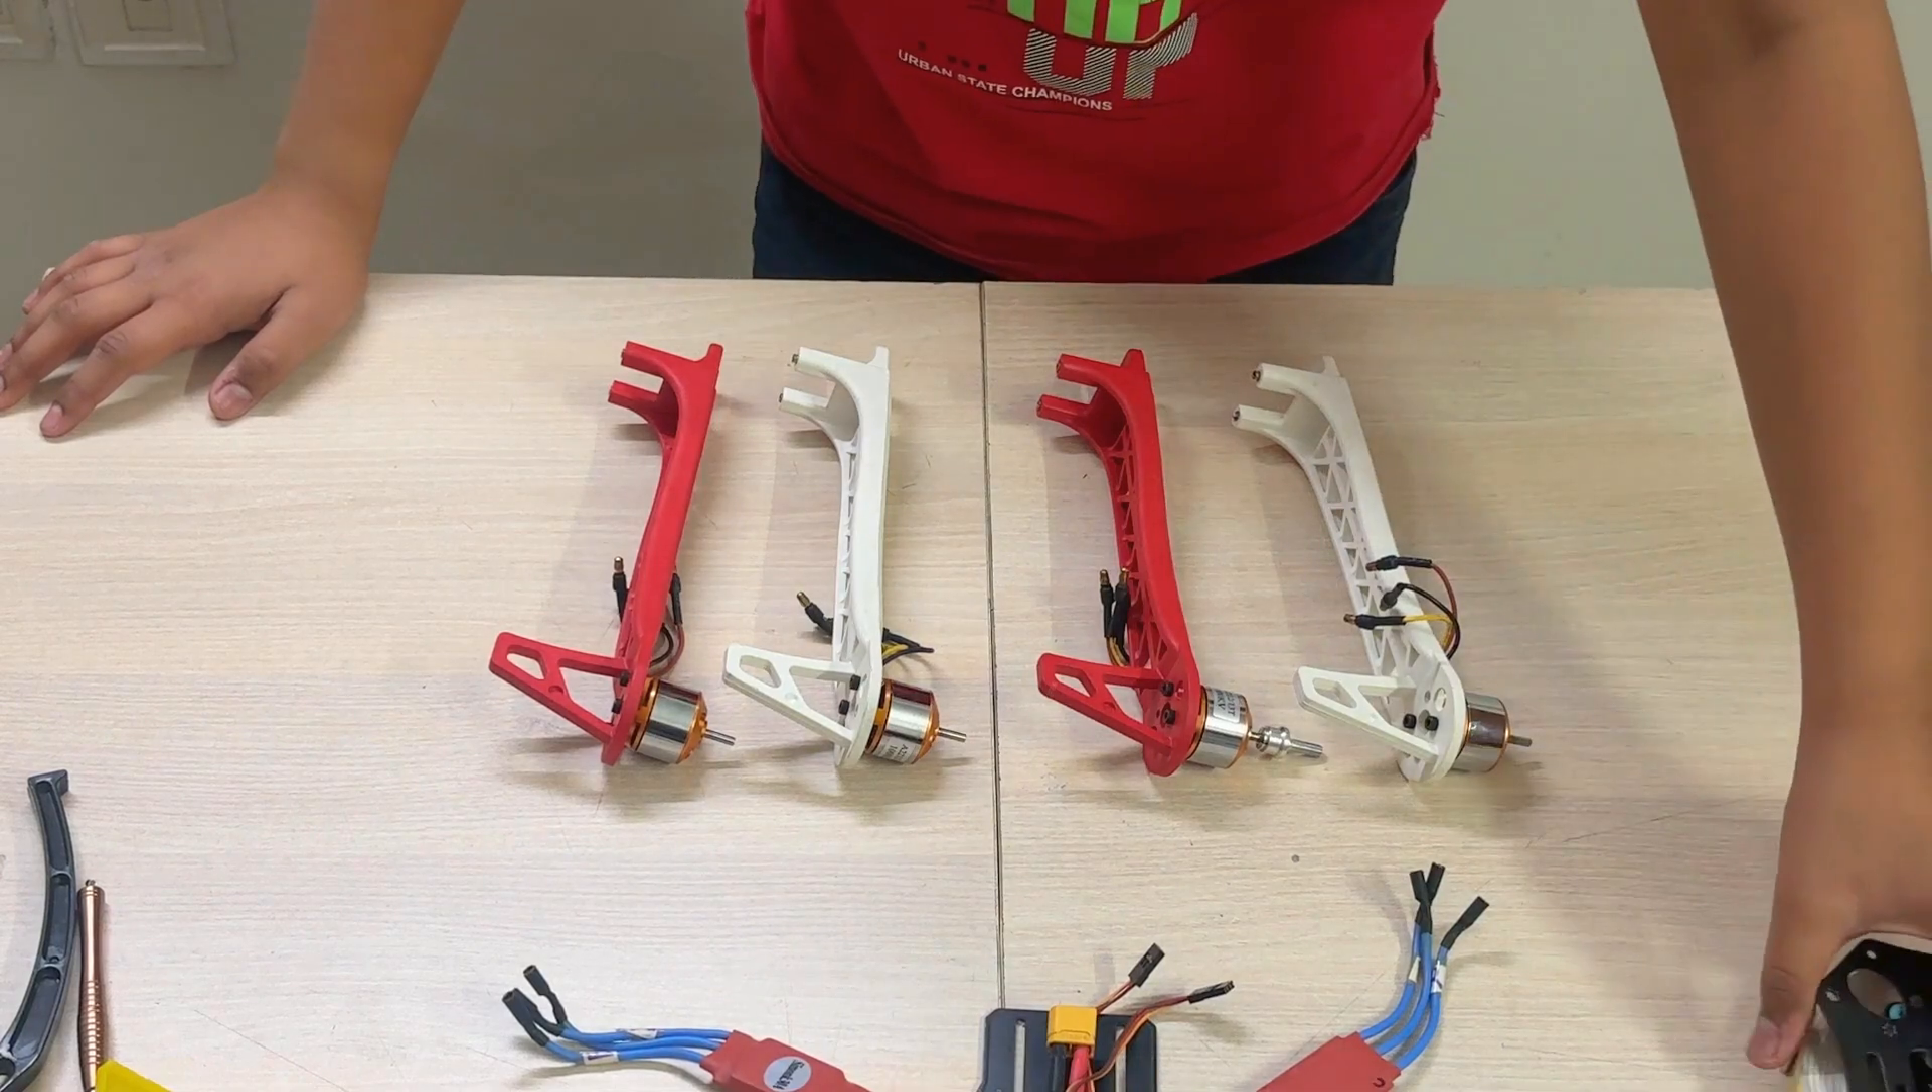So, I have now attached each motor to each arm.